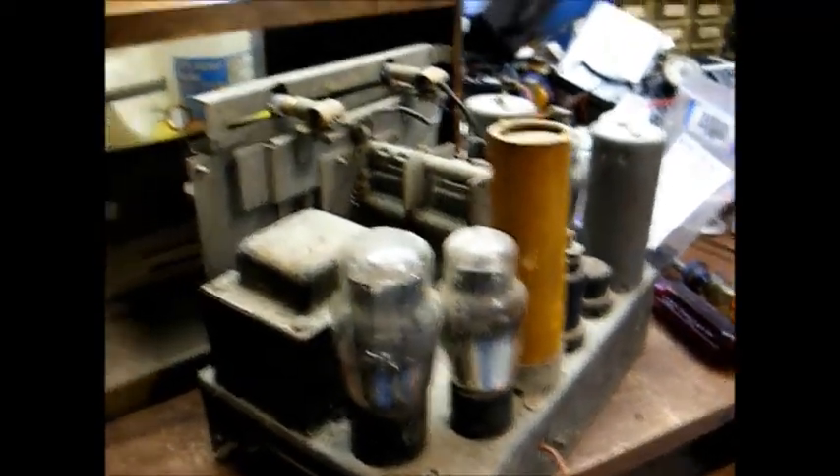And the chassis is now removed from the cabinet.